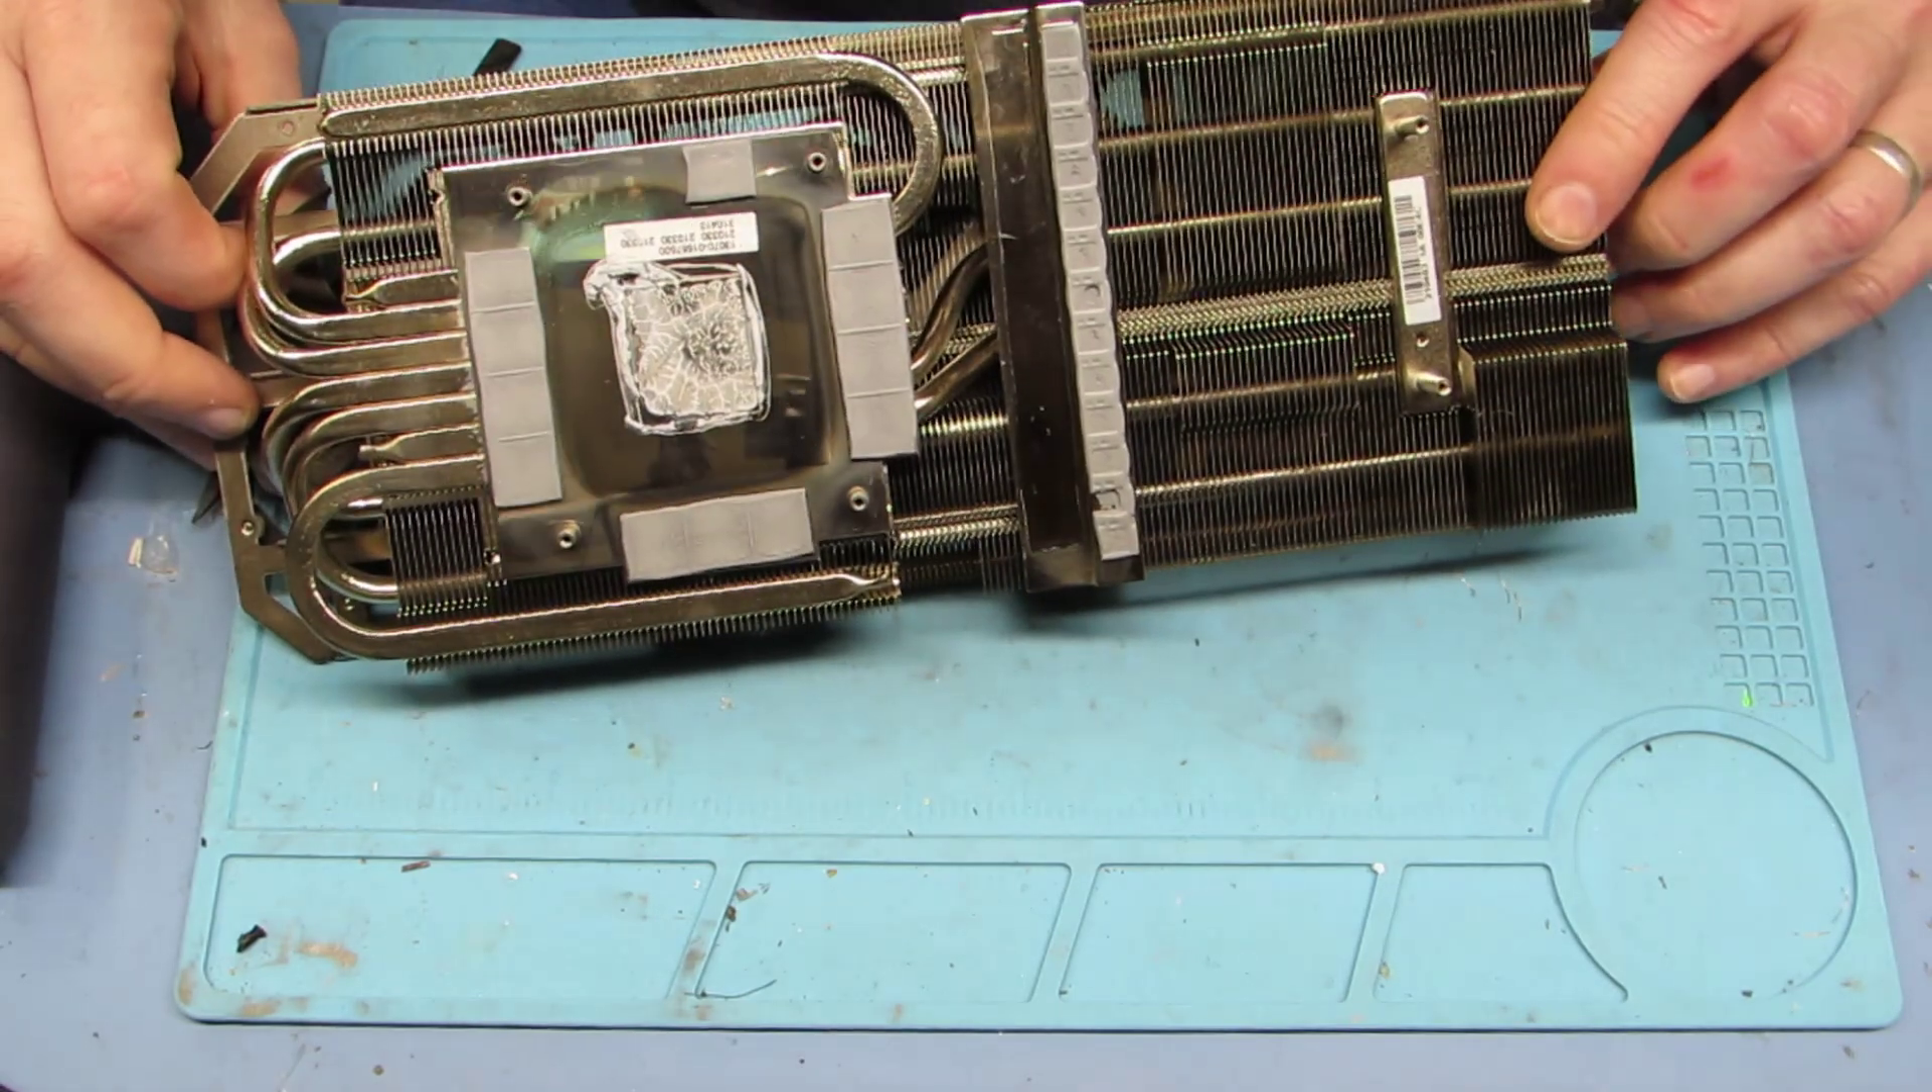So we're now we're just down to the heat sink itself.